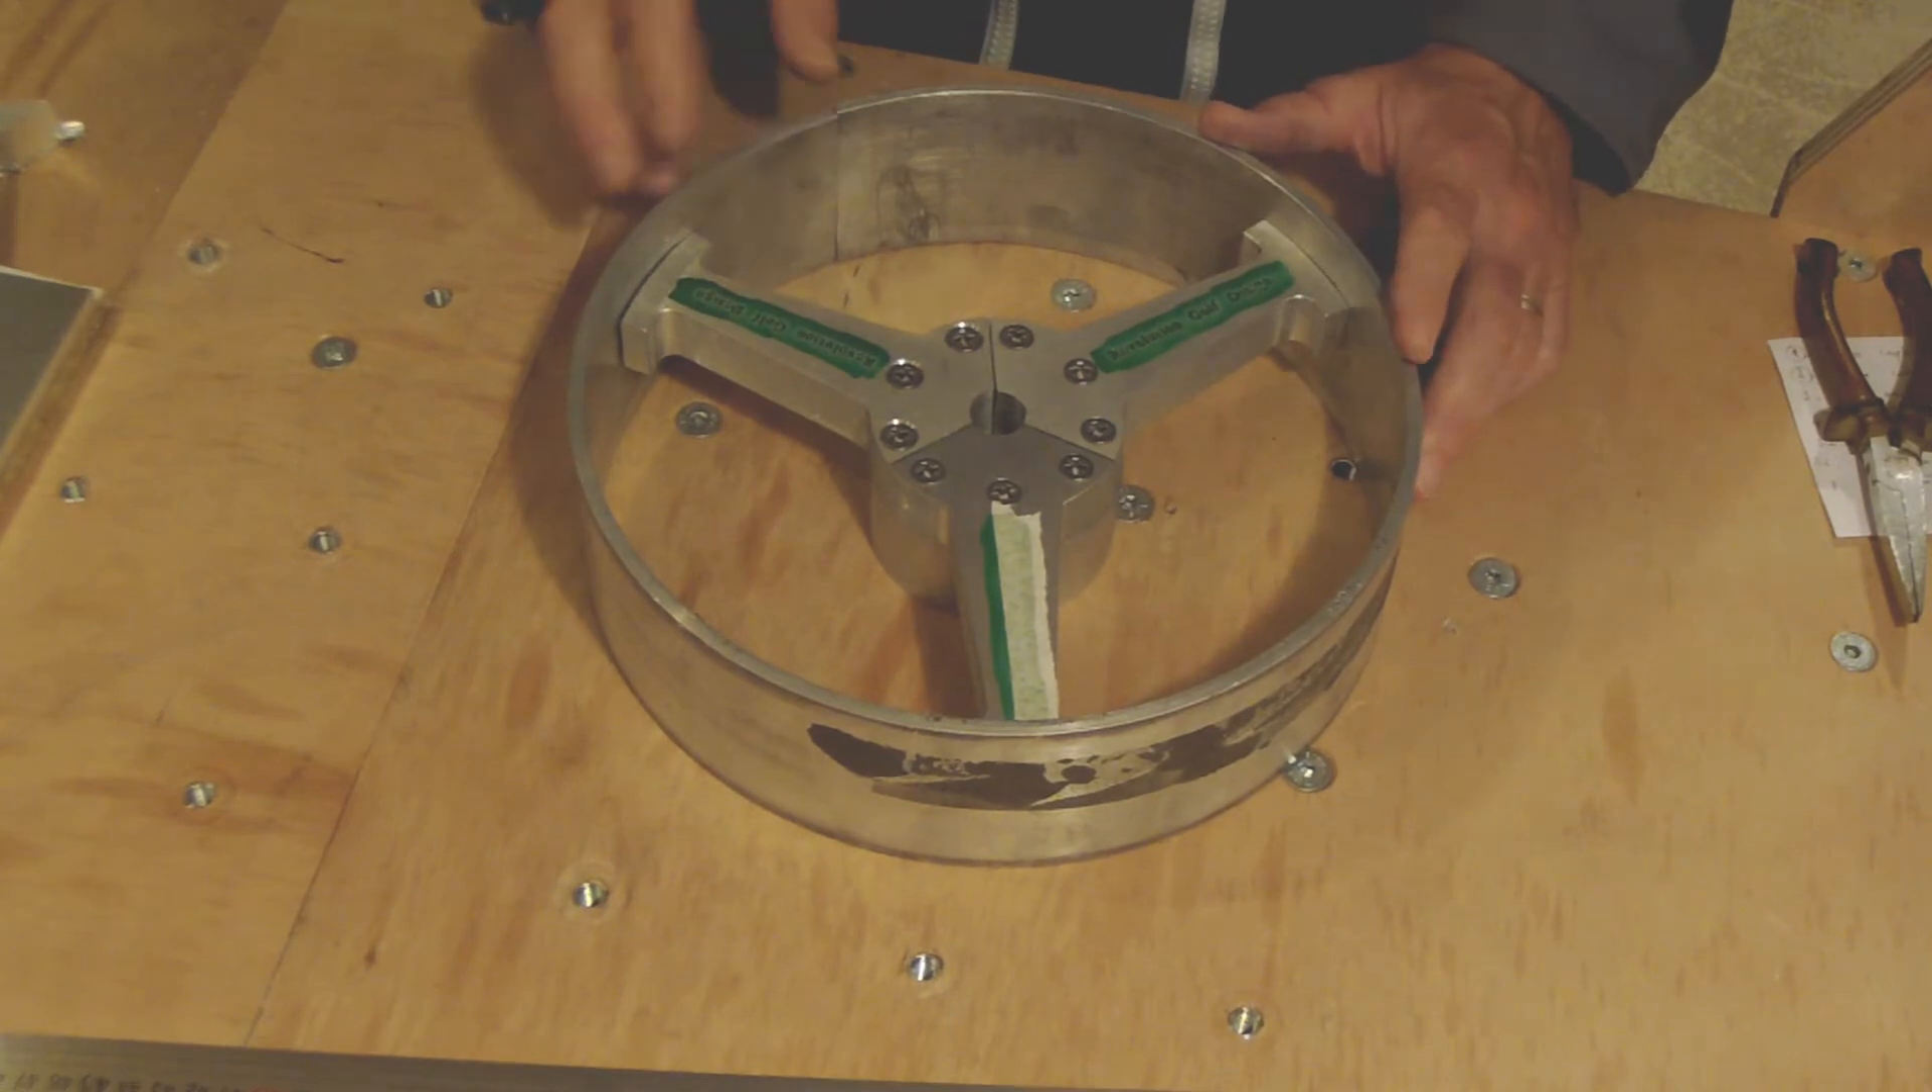So this ring will get outside of the hub like like this way so you can see that it fits very good.